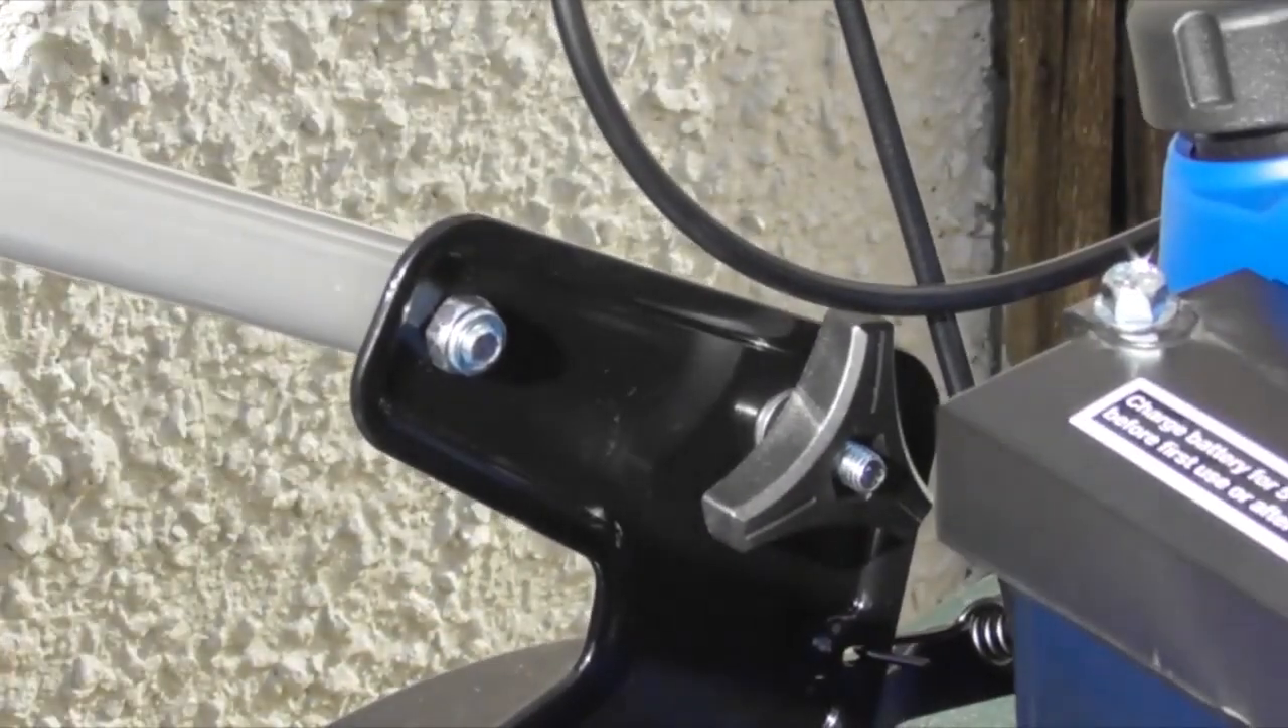That's the lower handle fitted. So having fitted the lower handle. I can take the final two nuts and bolts out of the bag.